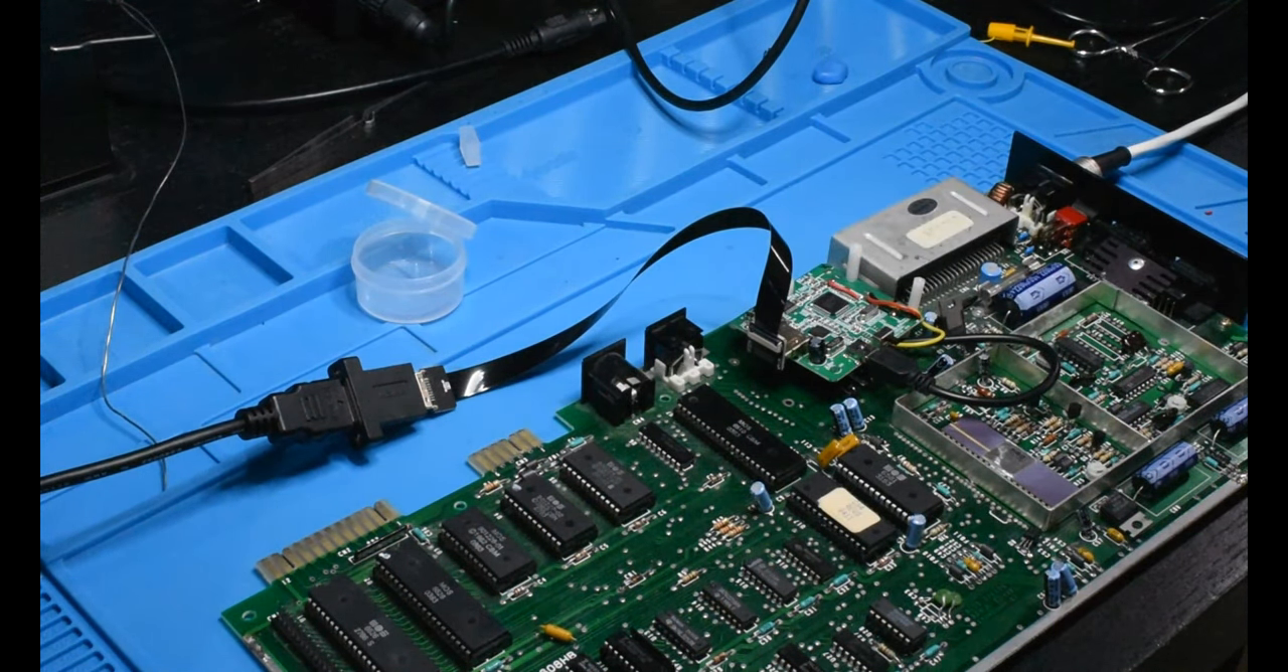Okay, we've got our converter hooked up now using this ribbon cable.